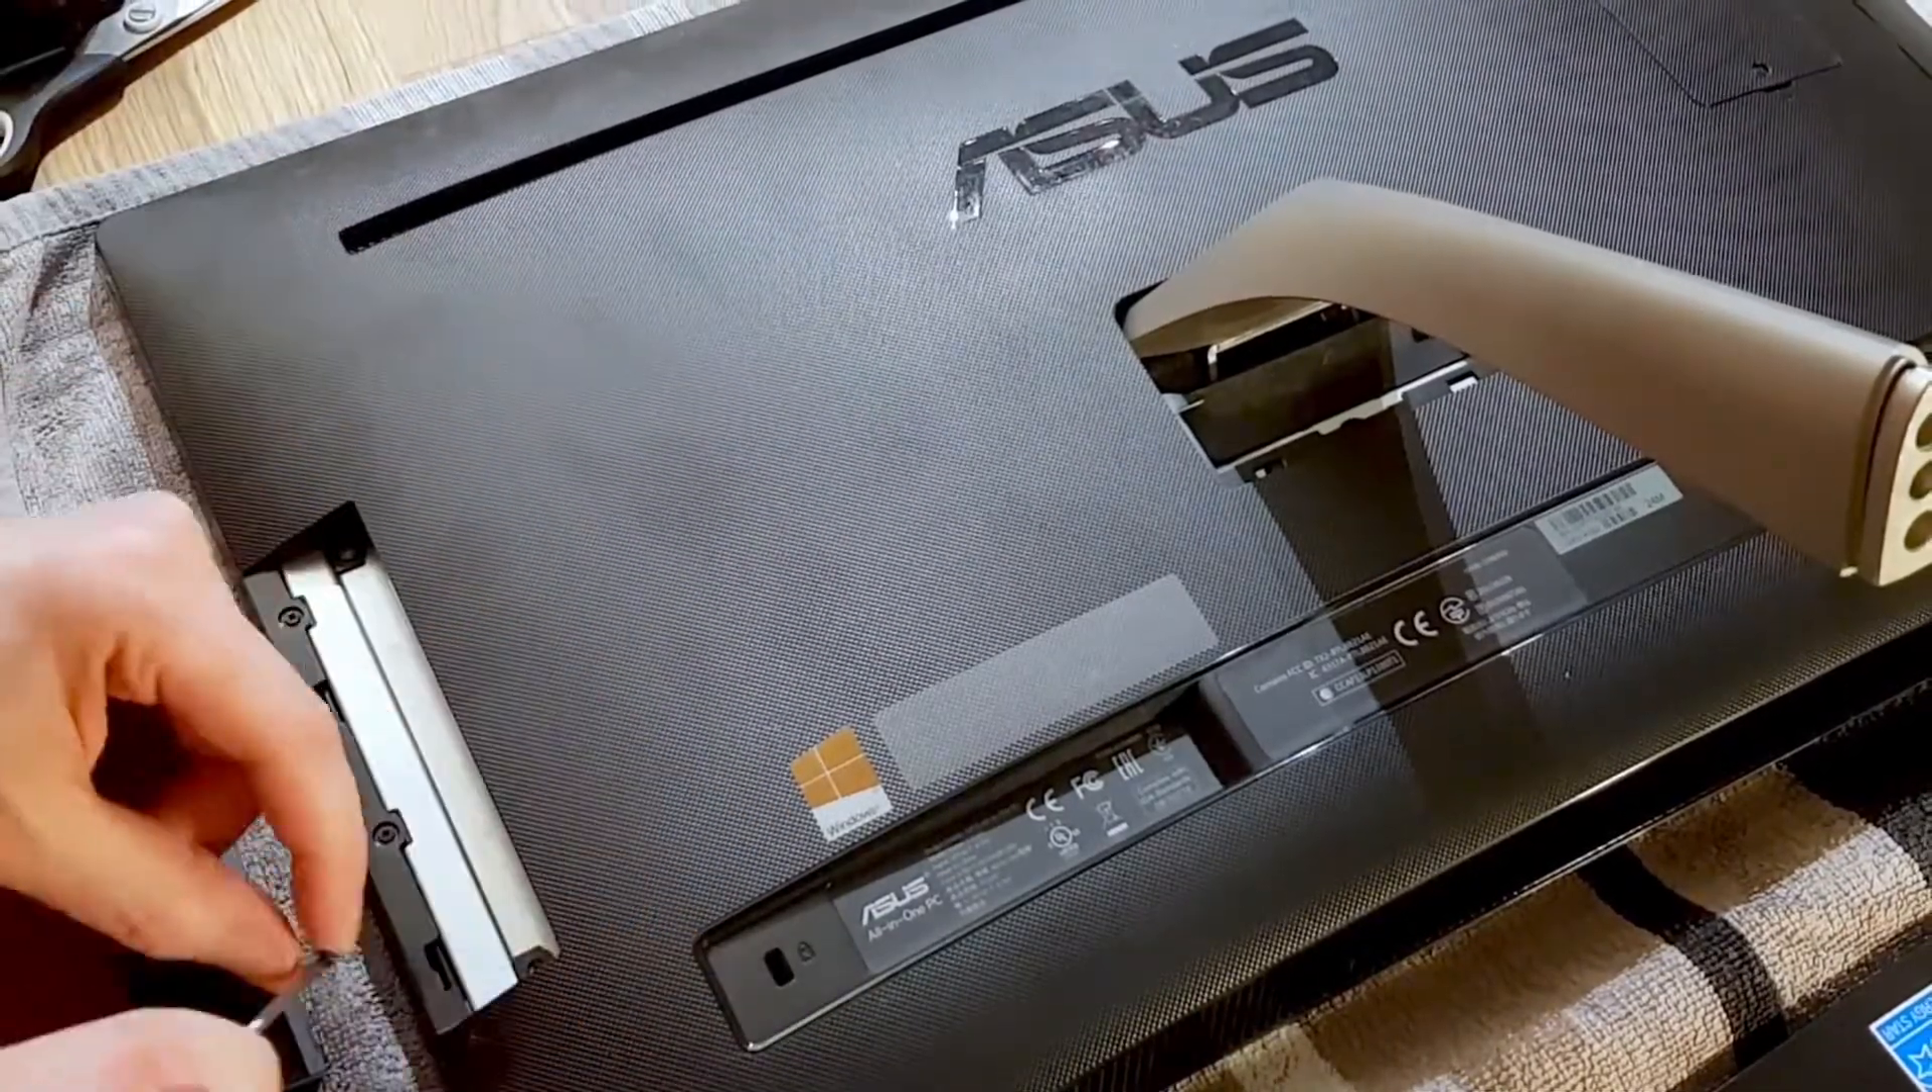Es fehlt noch die Abdeckung vom DVD-Laufwerk.